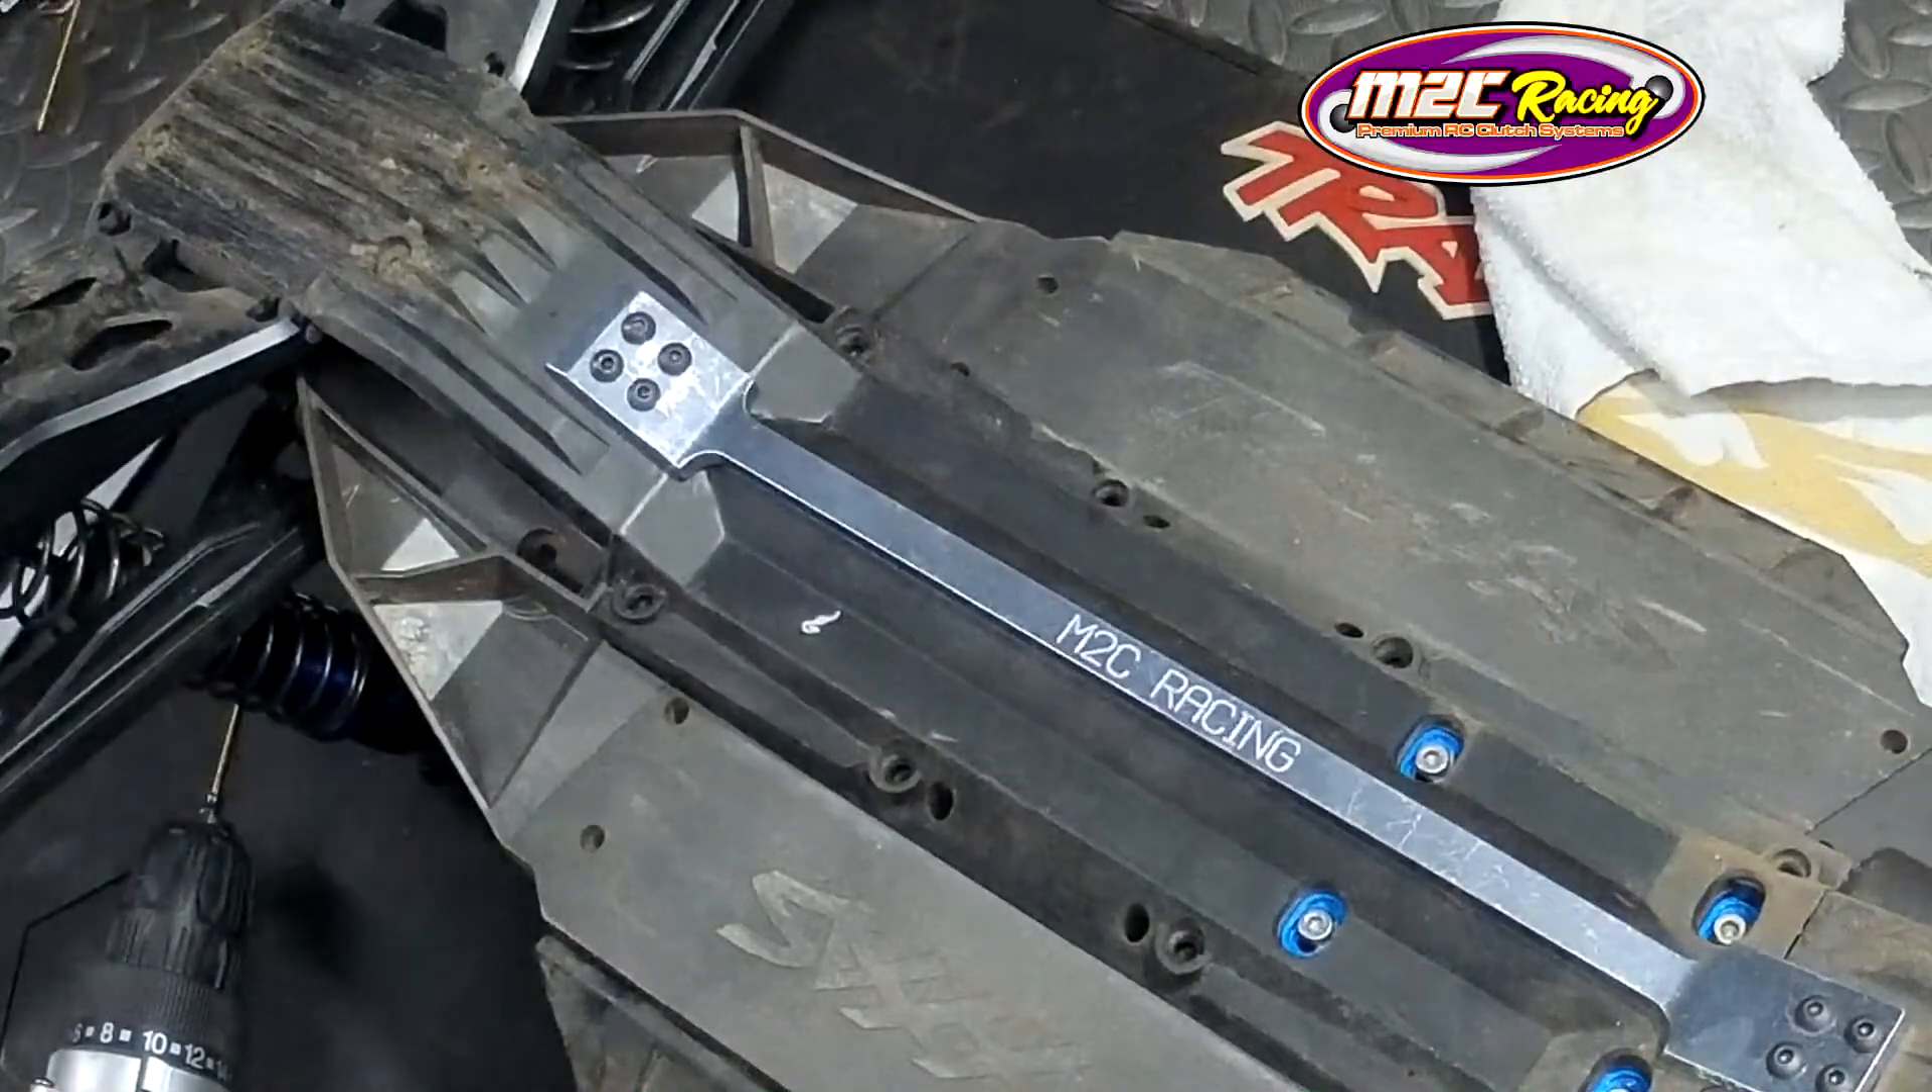So the bash bar is installed.